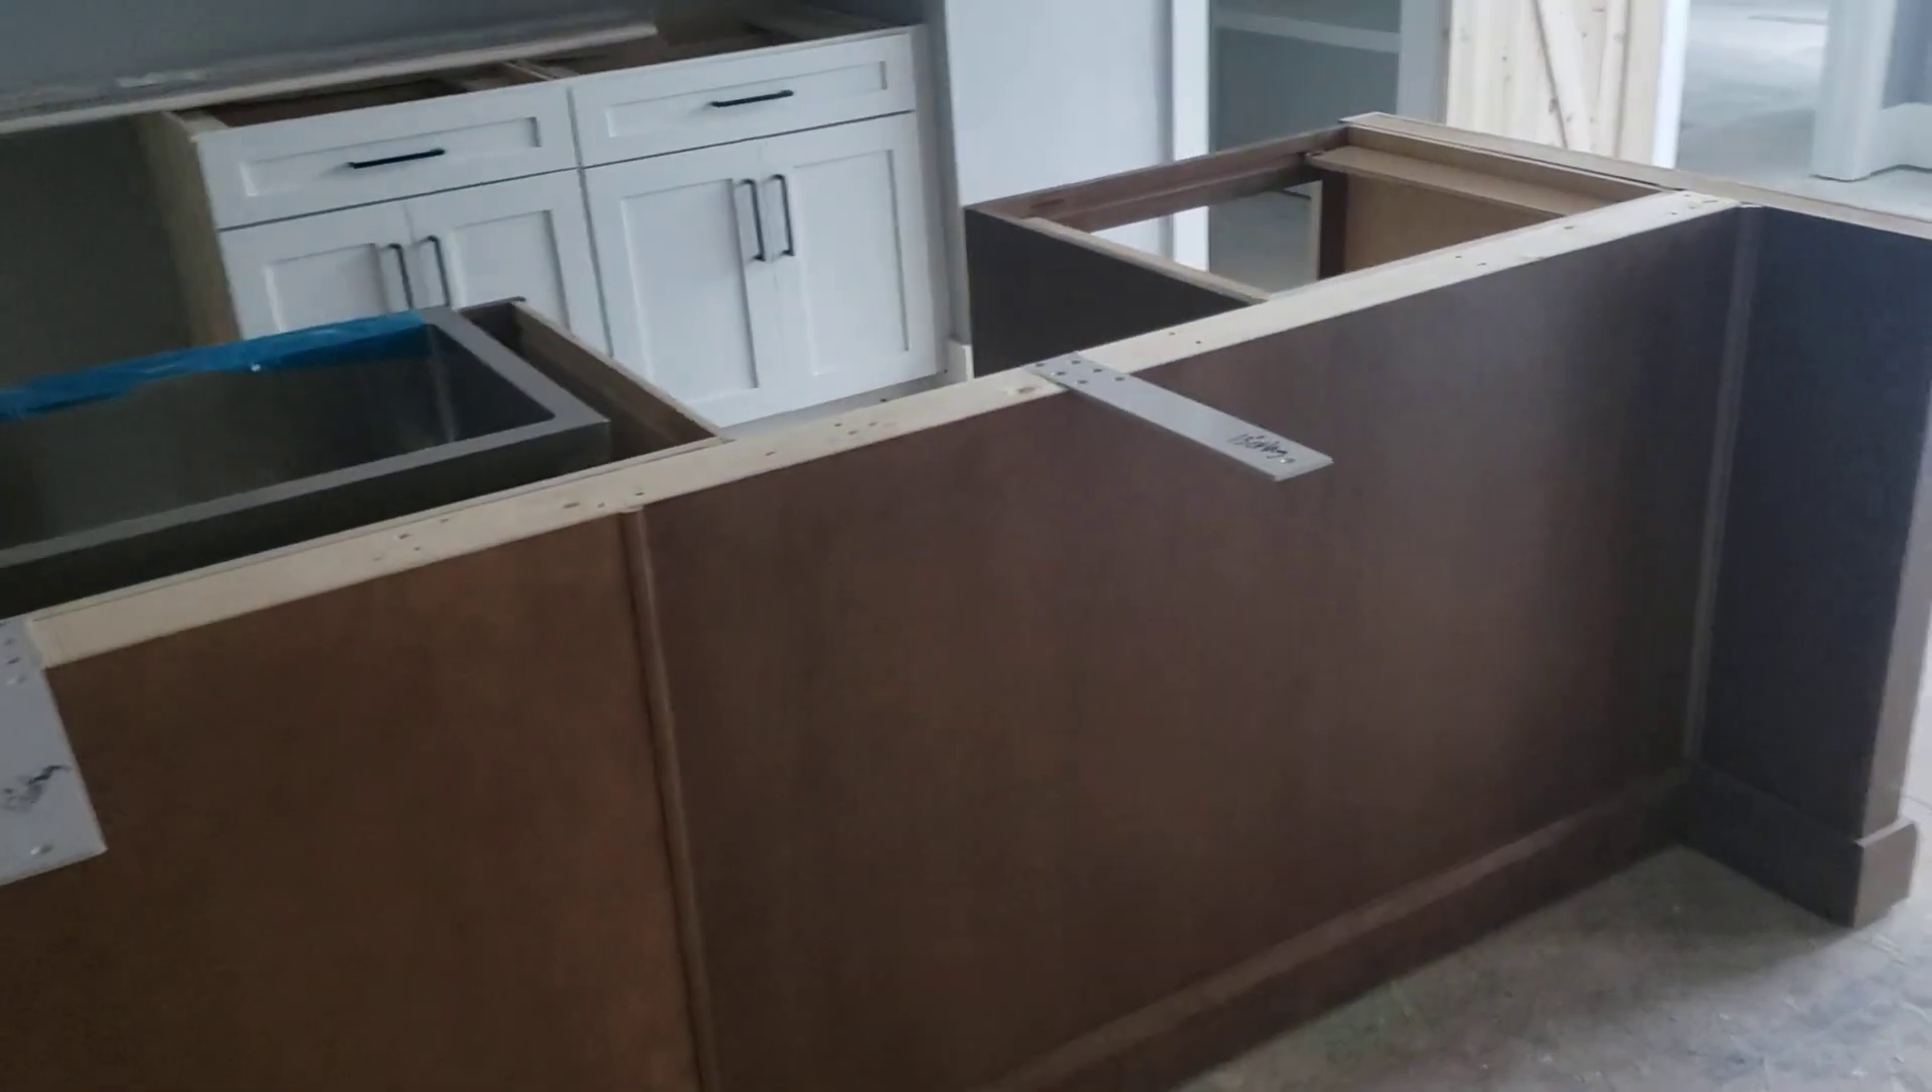We've got the island installed got our base boards down got our support brackets for a granite overhang.